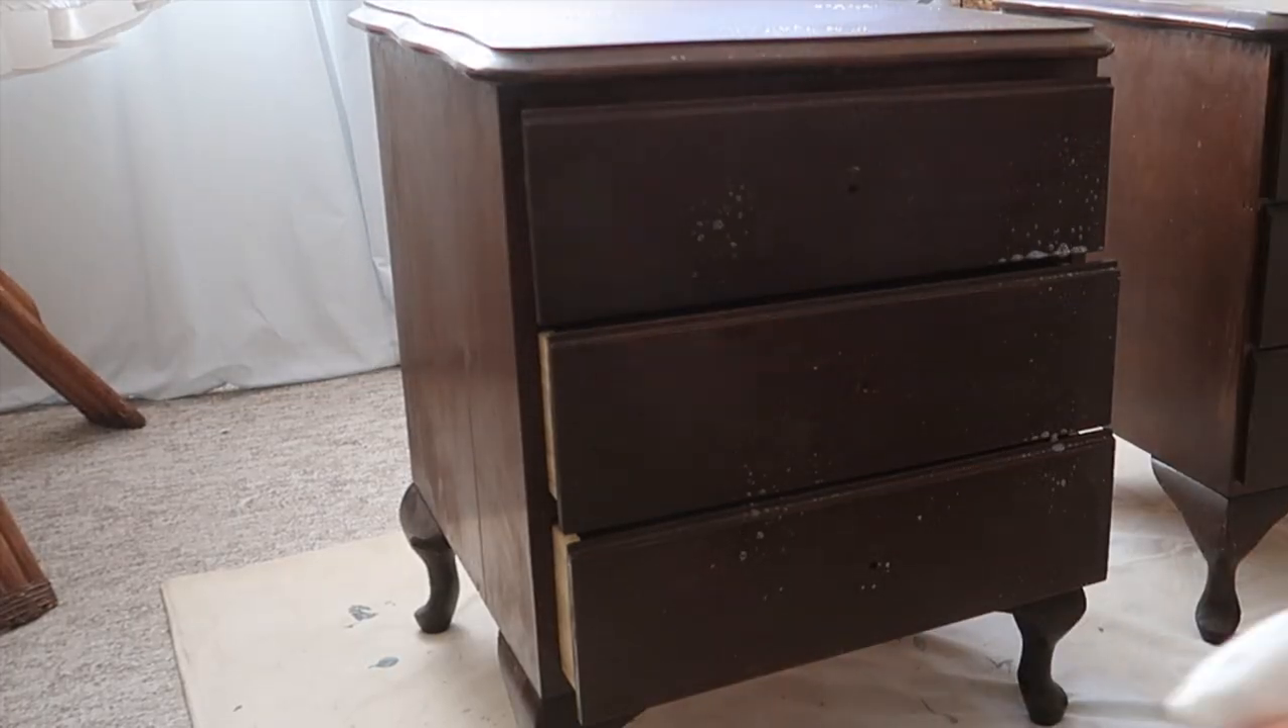With all the hardware now removed I can get on to the next step and the most important step and that's cleaning.